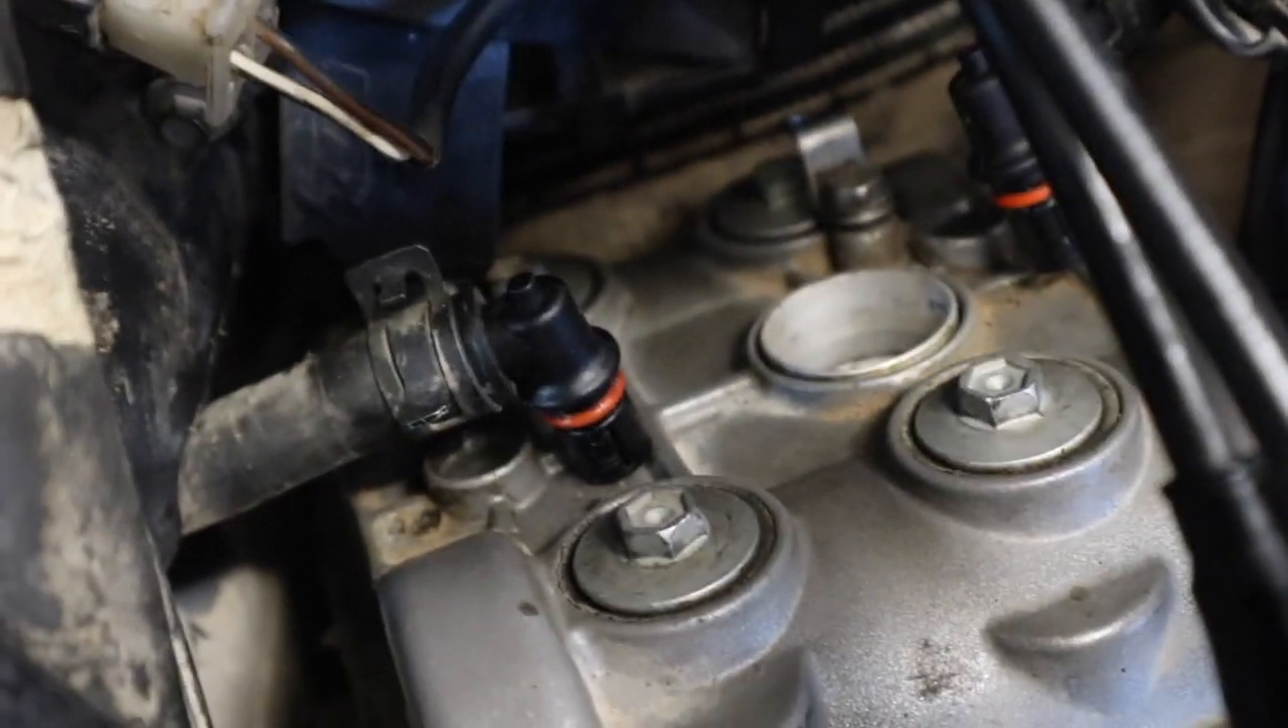Okay so if we look down there we can see we got the hose clamp on.